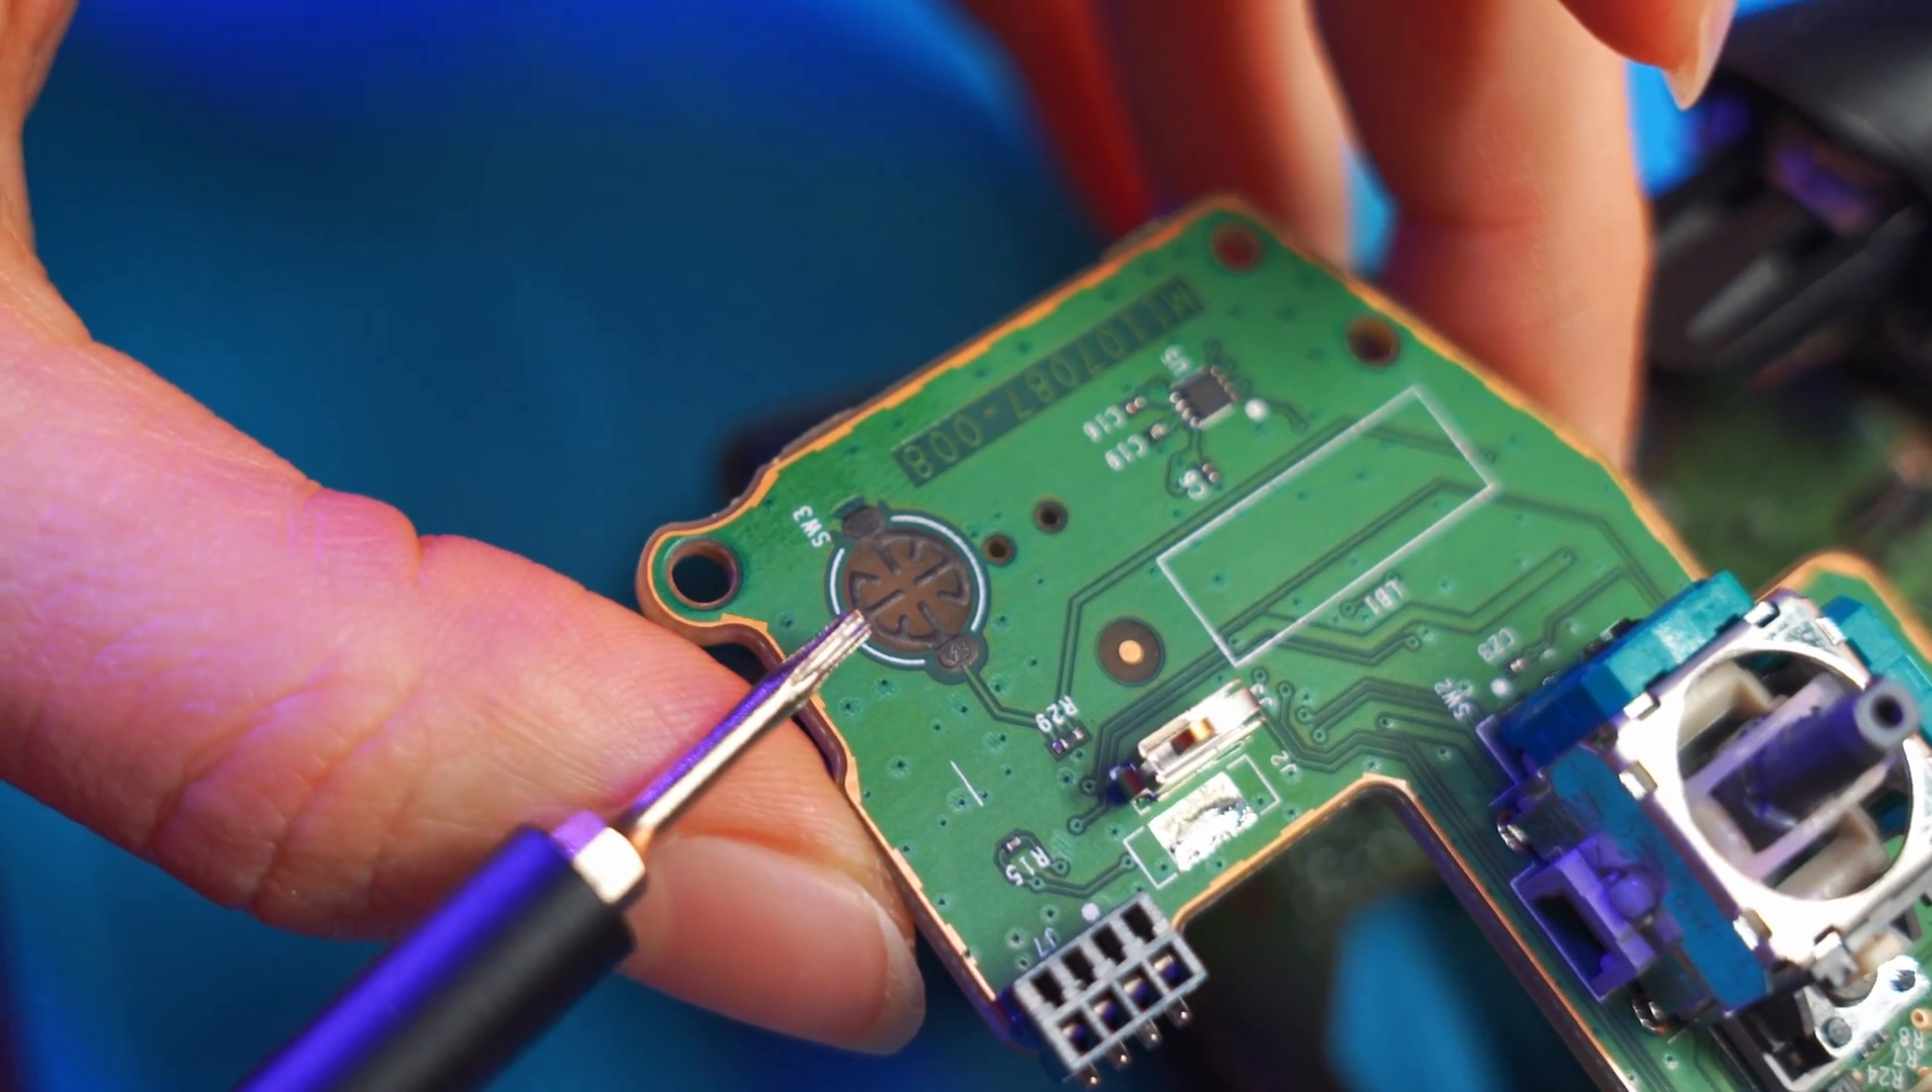And voila, we have access to the button.